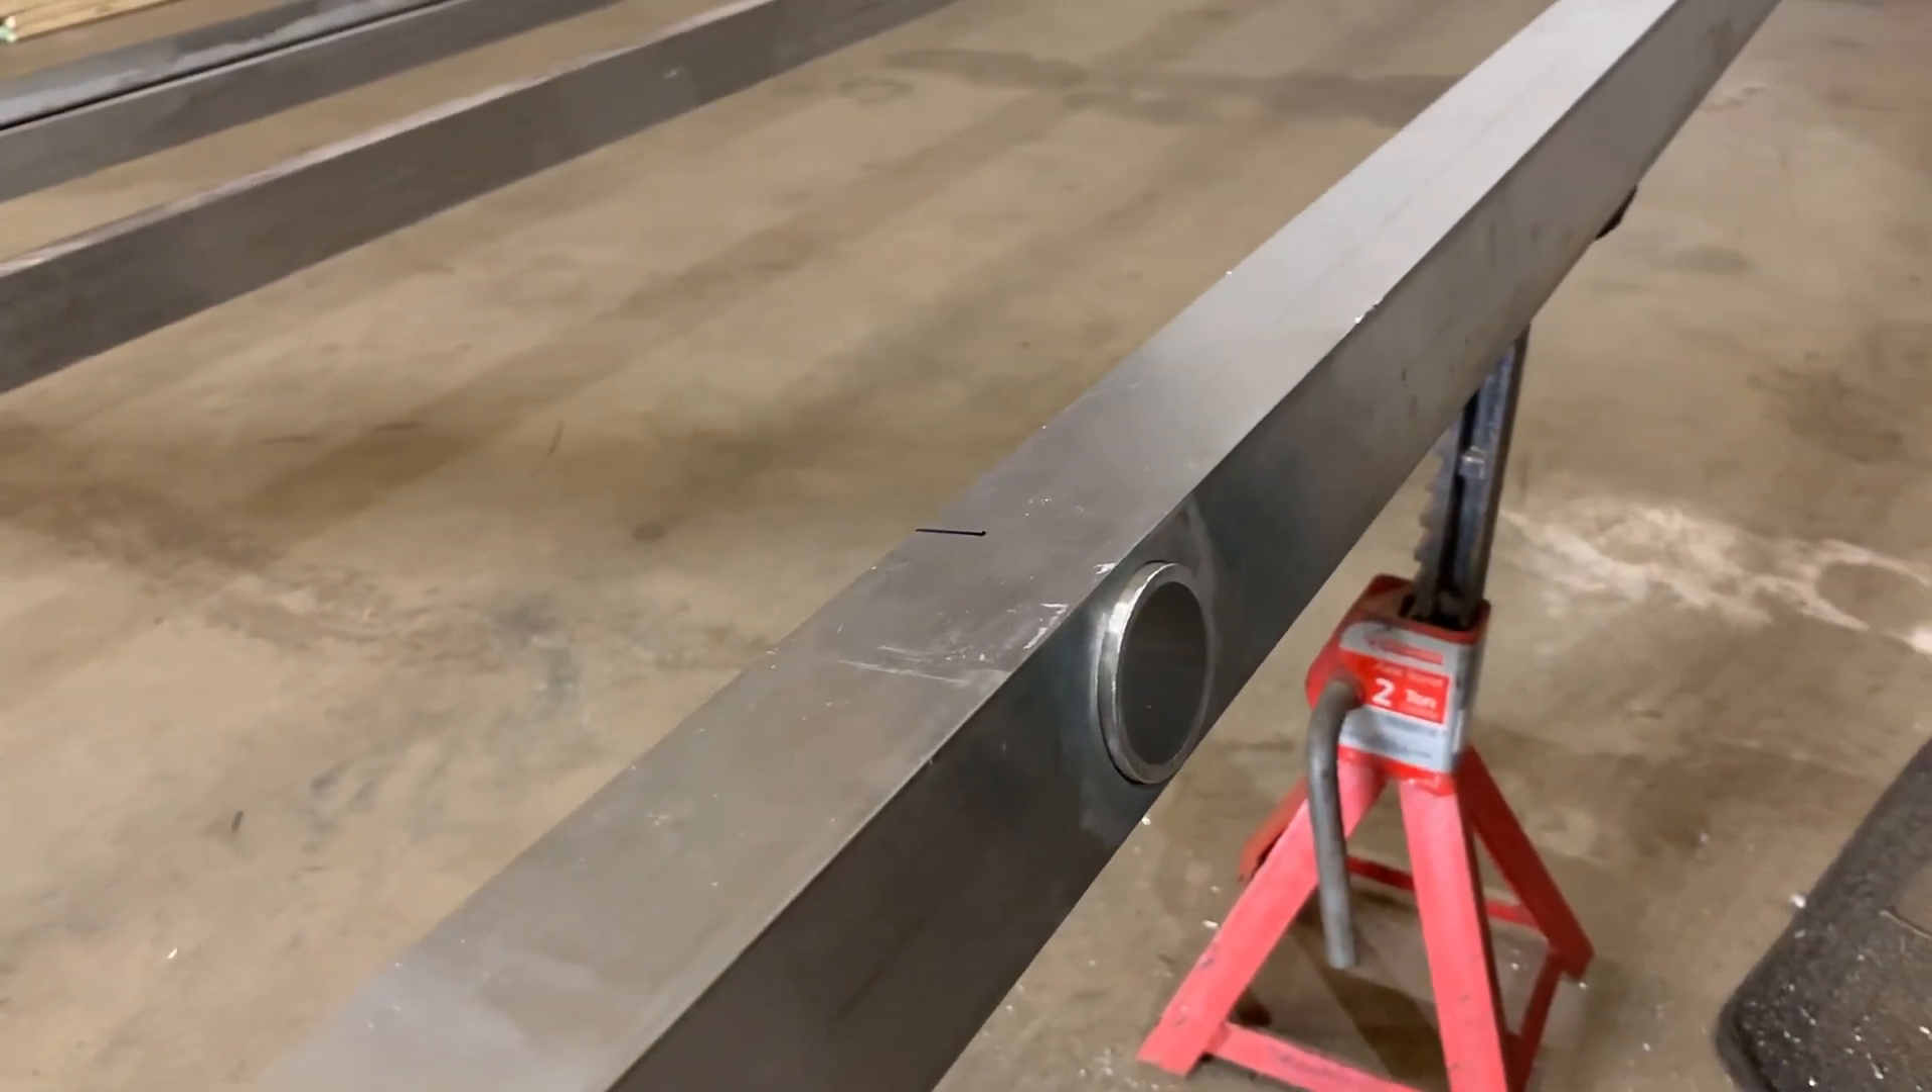So when I slide the pipe in from the outside, I've left it so that there's a little bit of a lip sticking out.